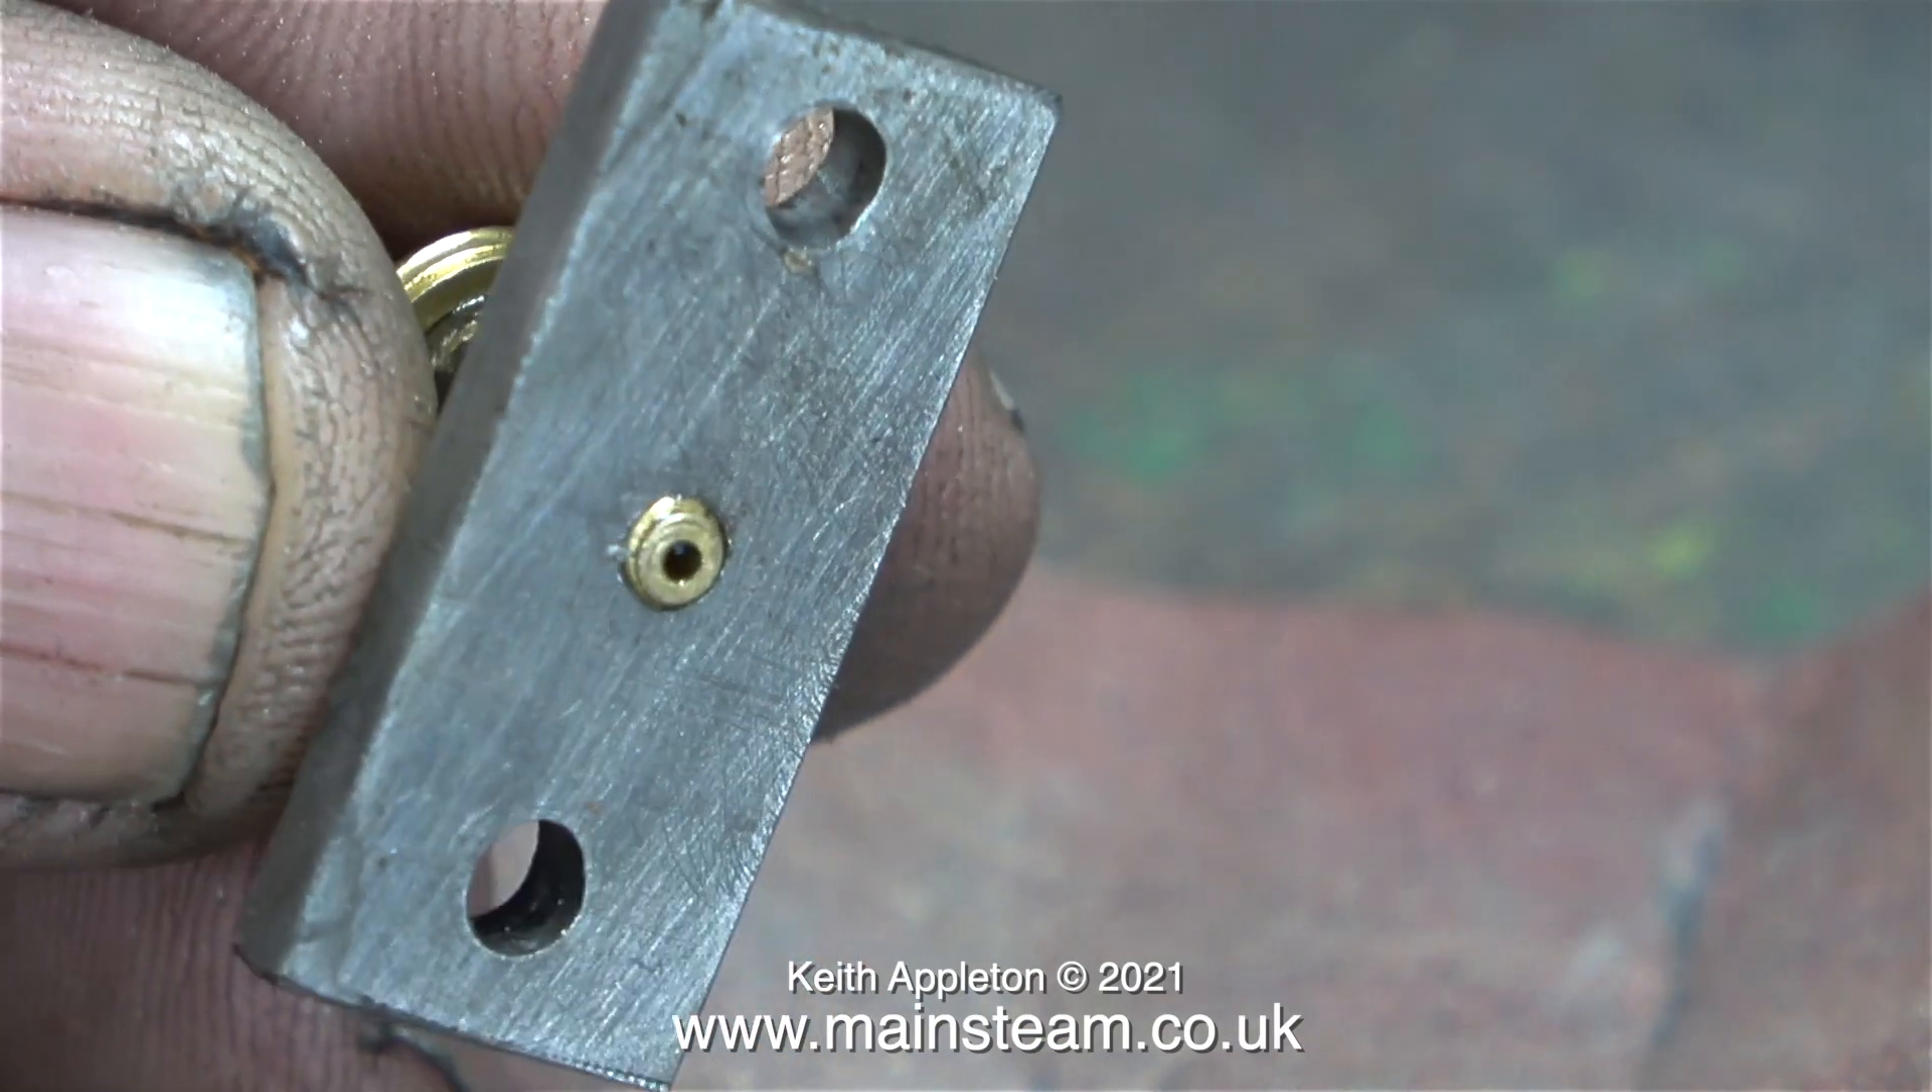Here's a close -up to show how much of the brass was sticking through.